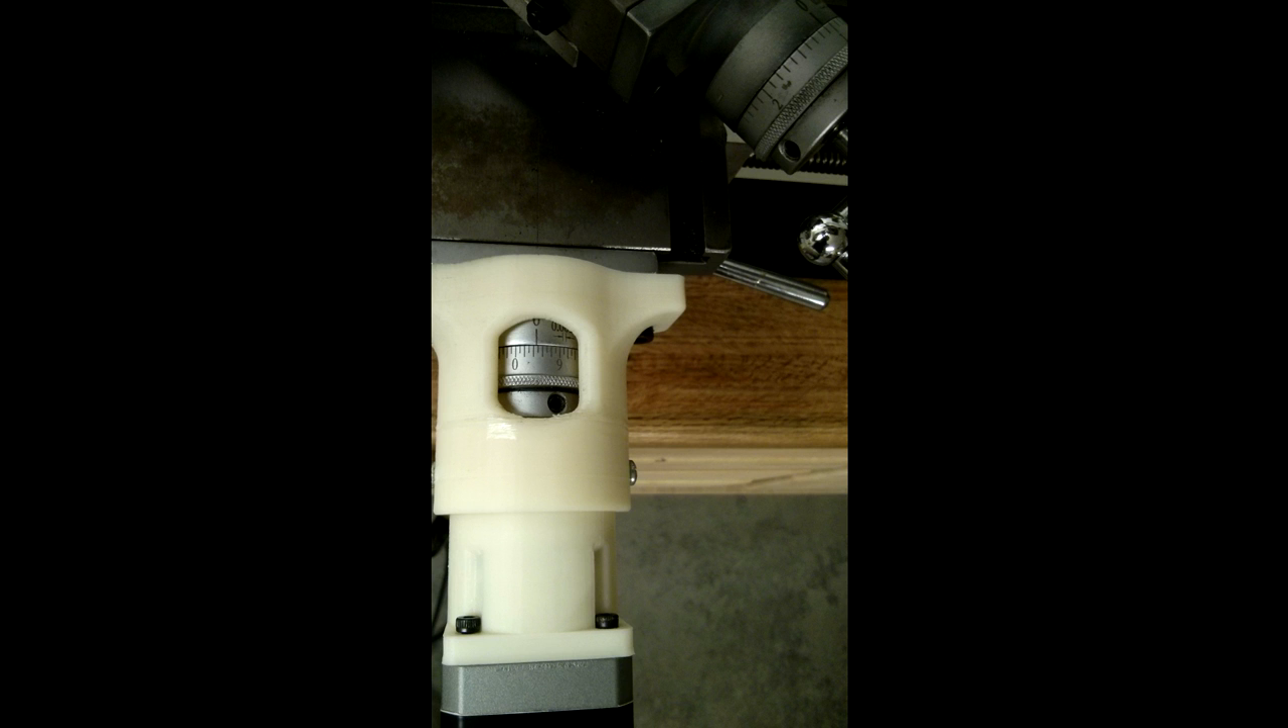And finally the improved cross-feed adapter is installed.